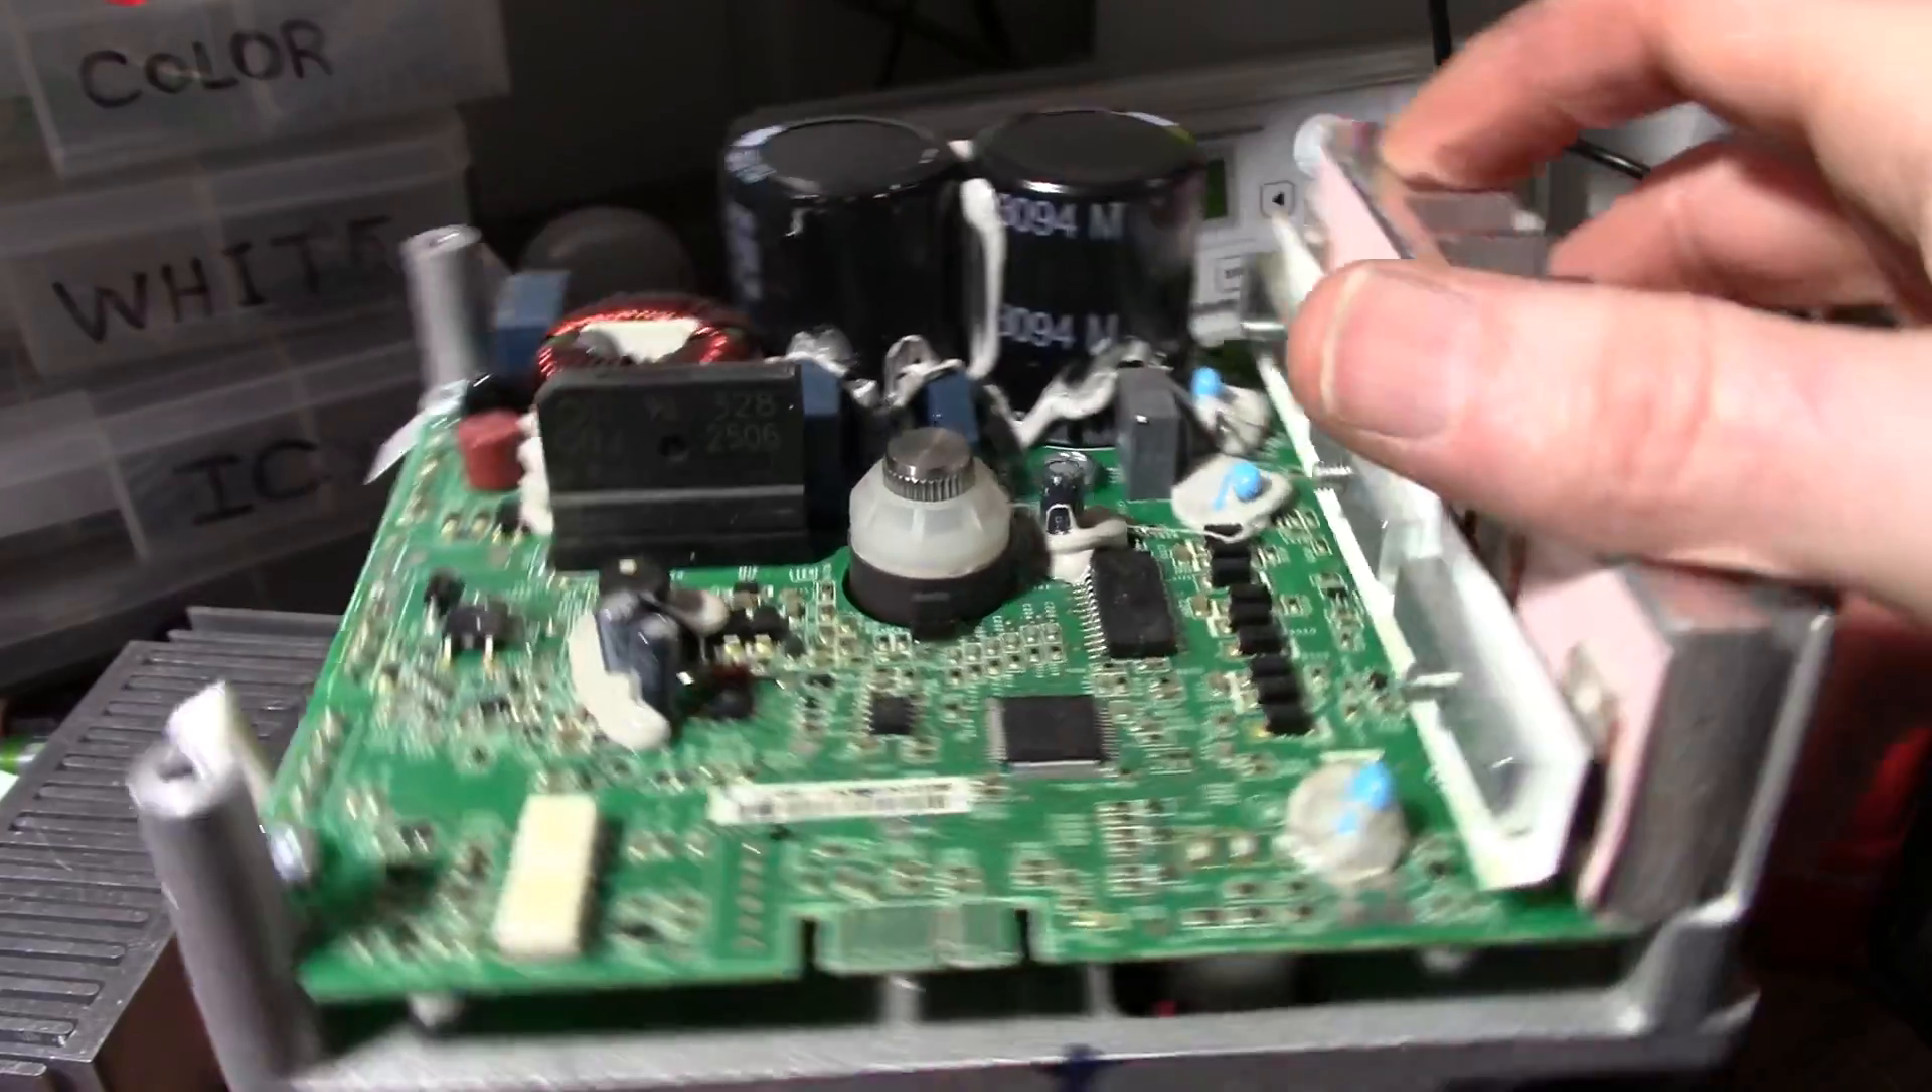Okay, I removed the metal cover that was over the circuit board.